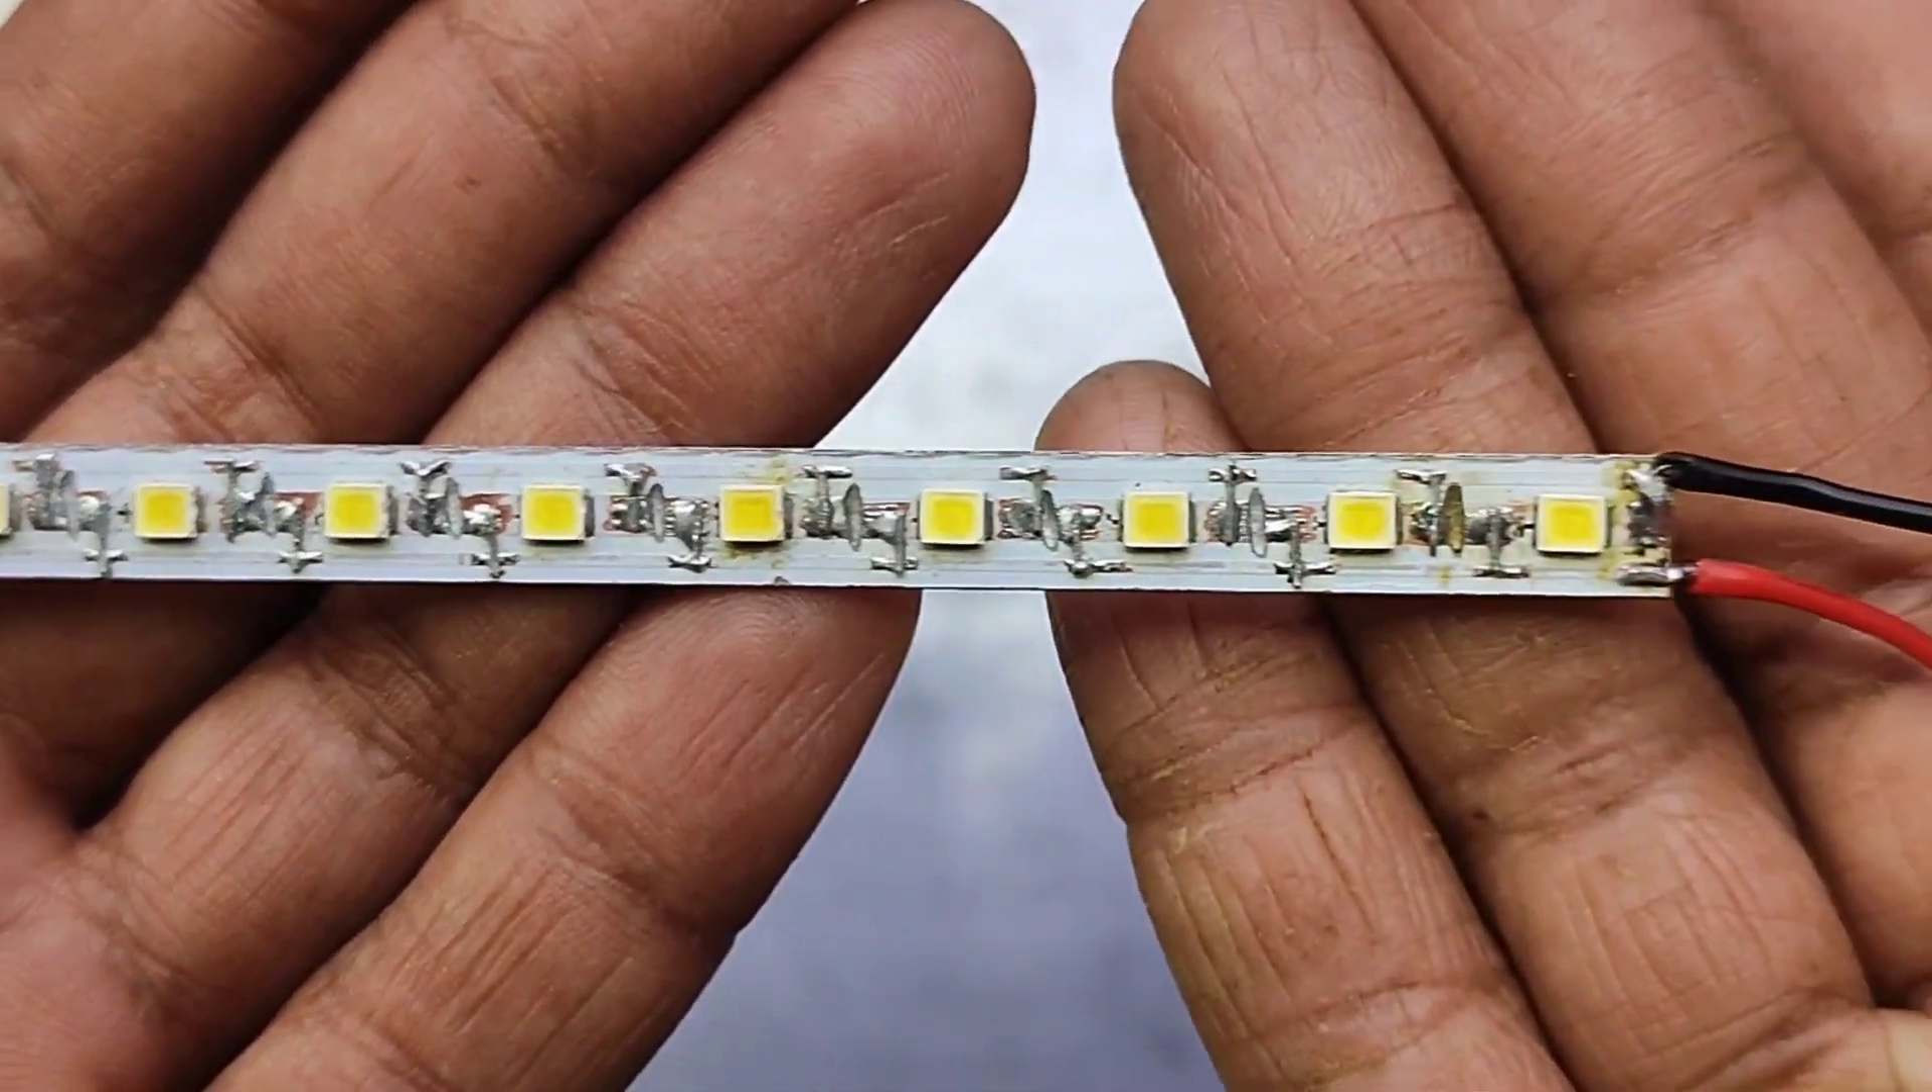I have also added a red wire to the positive terminal and a black wire to the negative to power the strip.